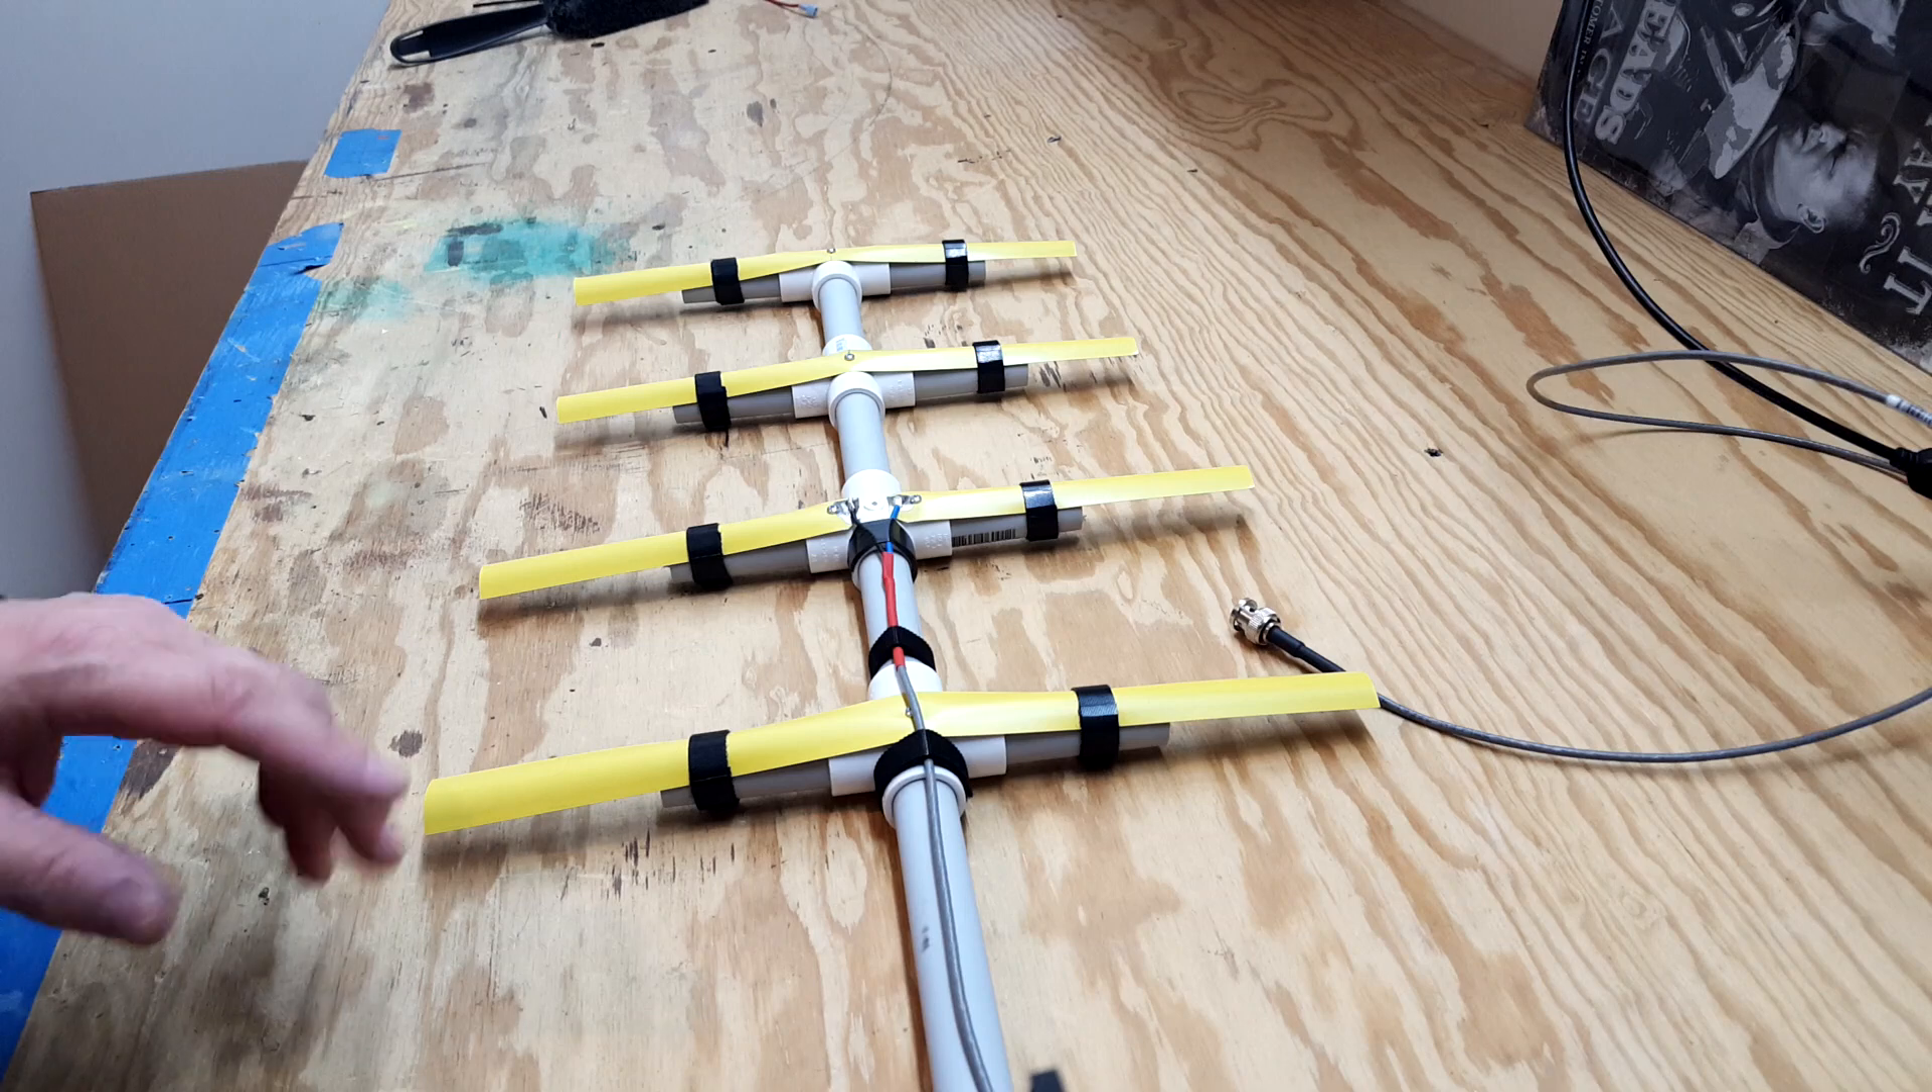I put my velcro on here.